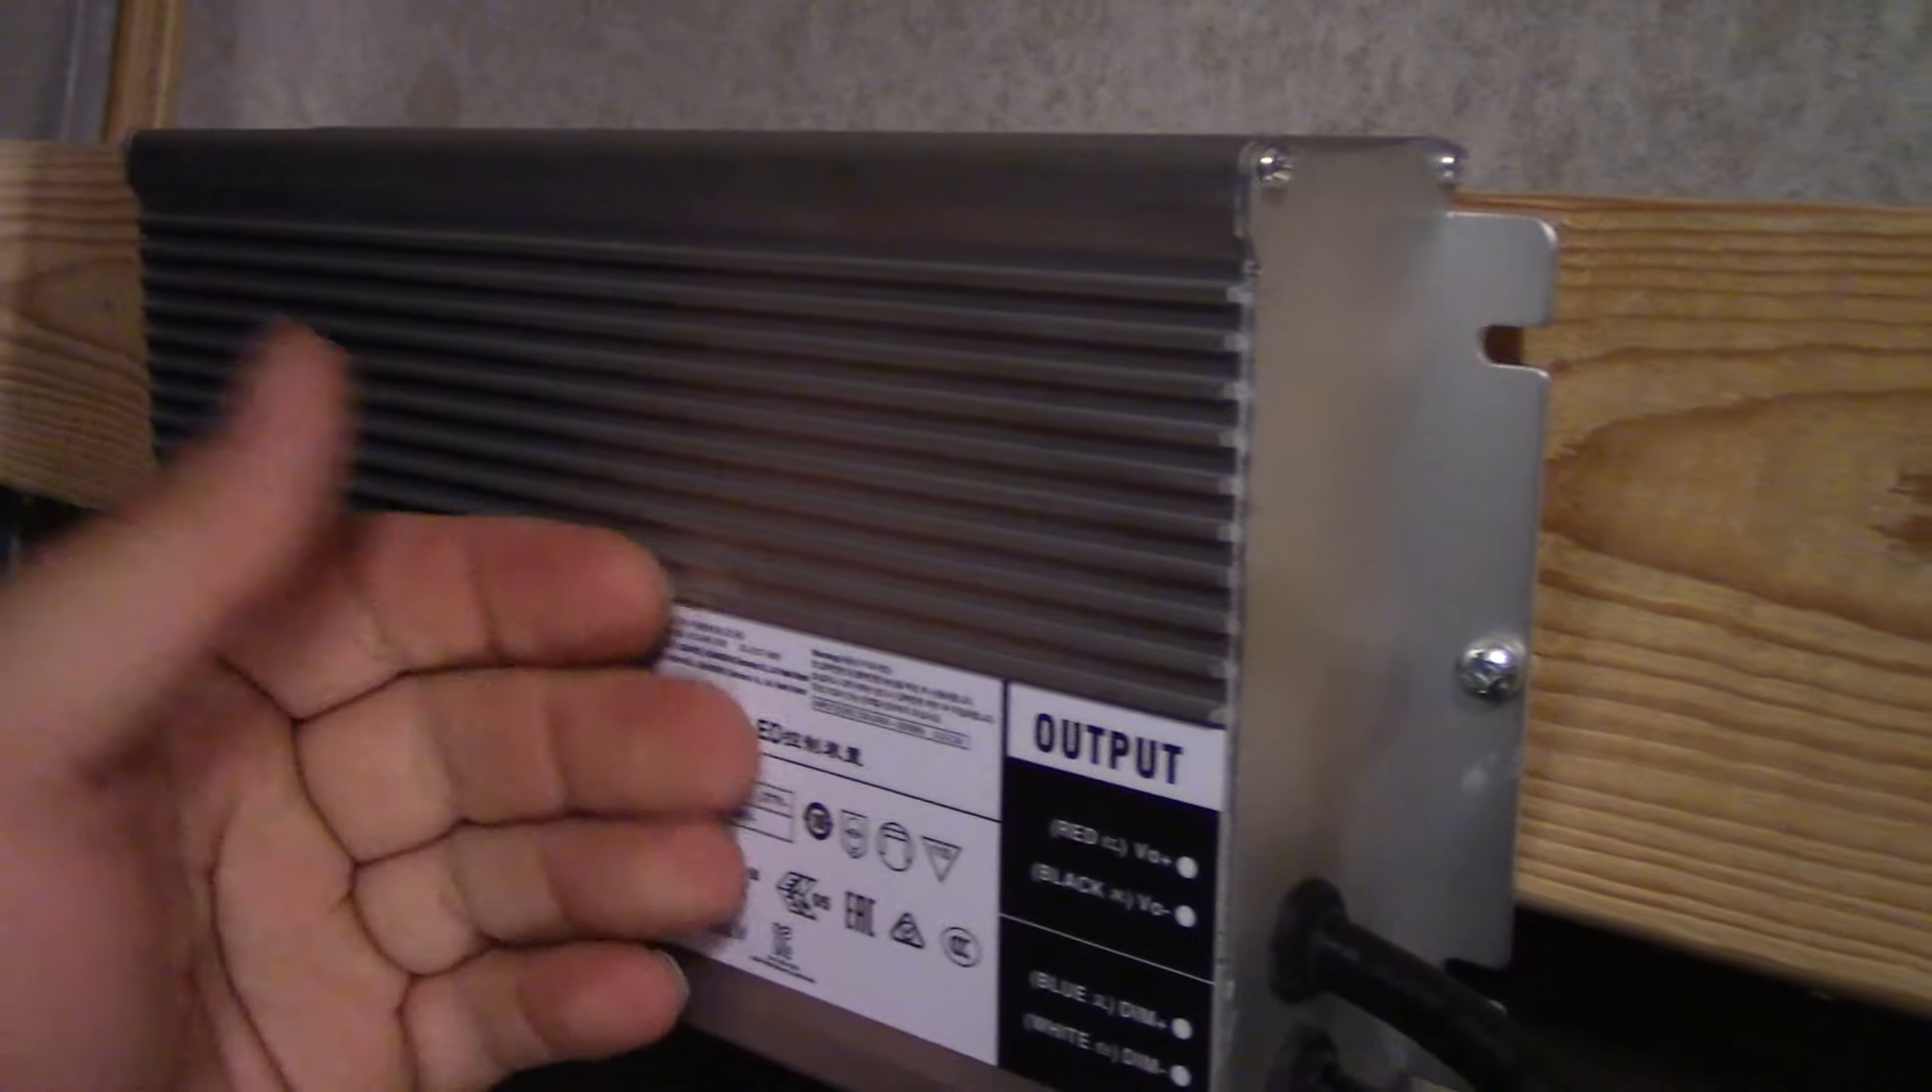What I've done so far is I've mounted the driver outside on the wall on a piece of wood.